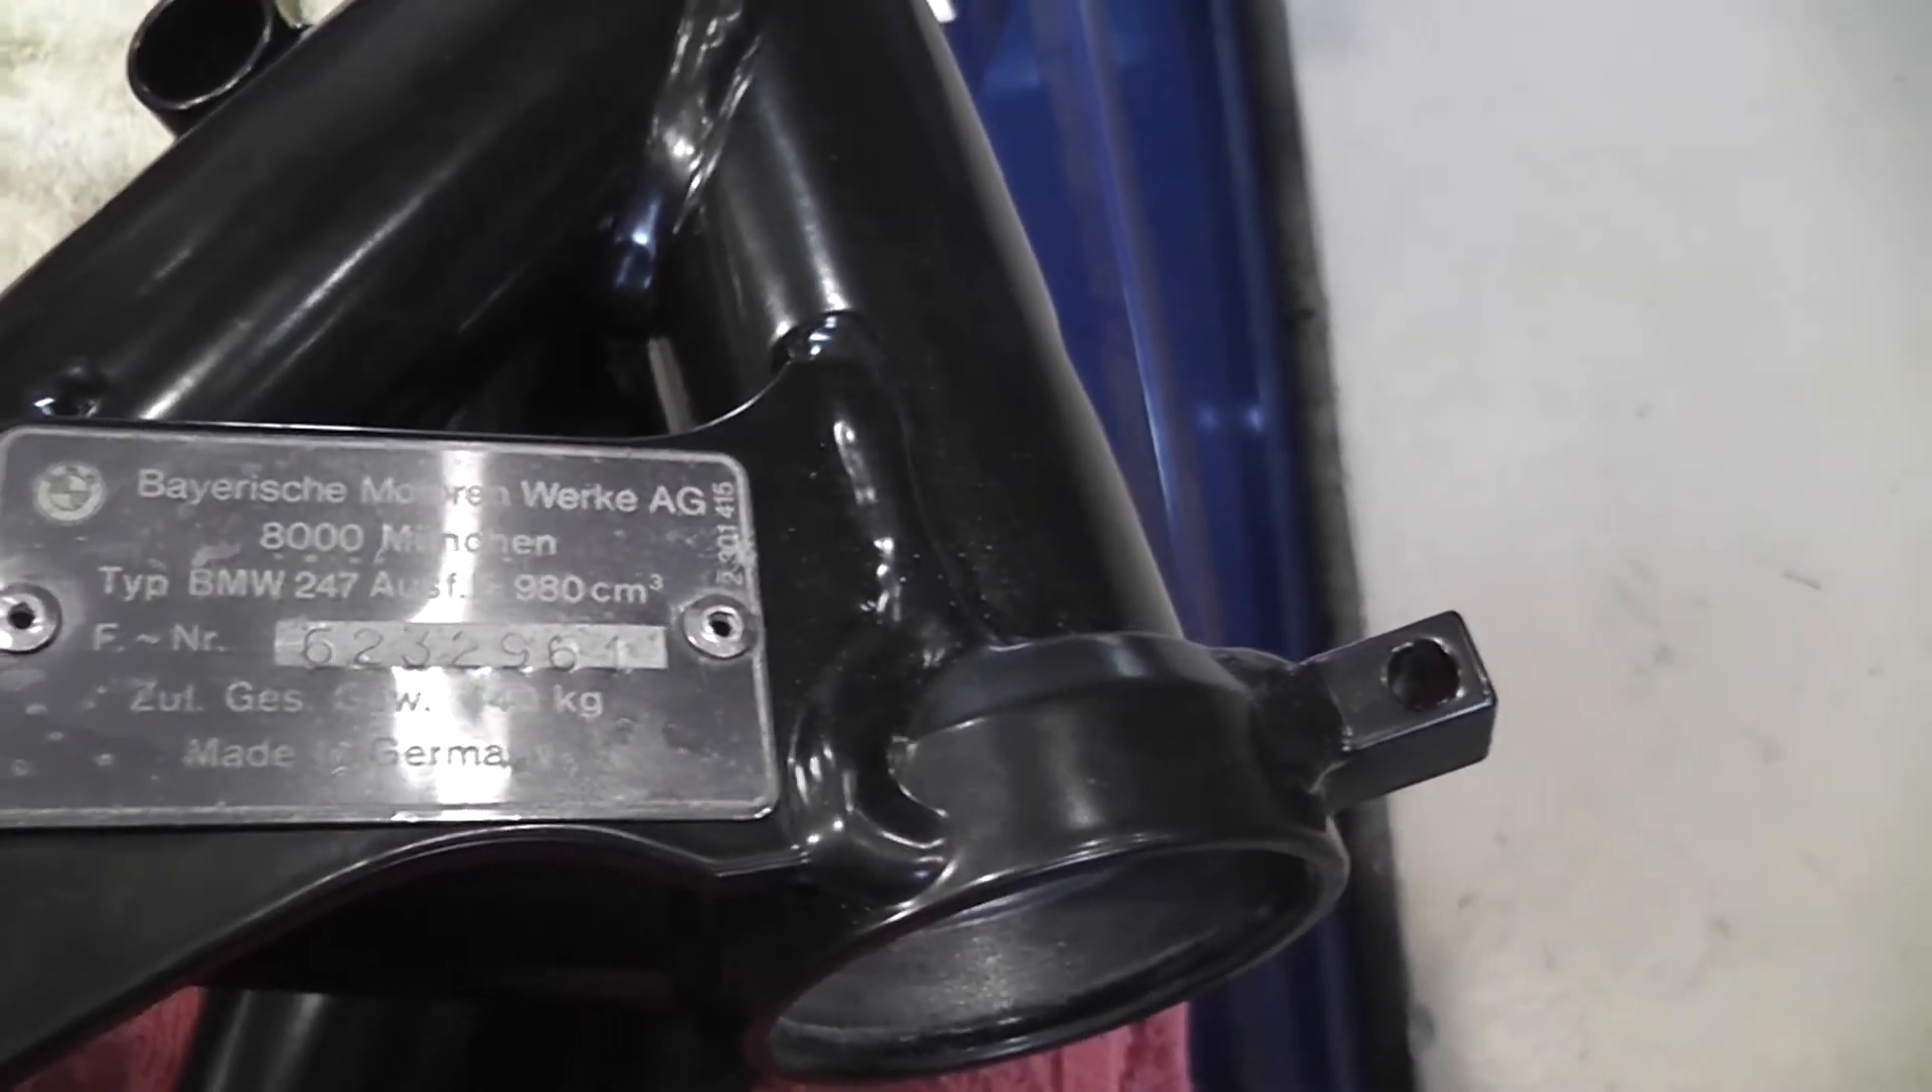And I've just put that label back on. Riveted it on with some stainless steel rivets.